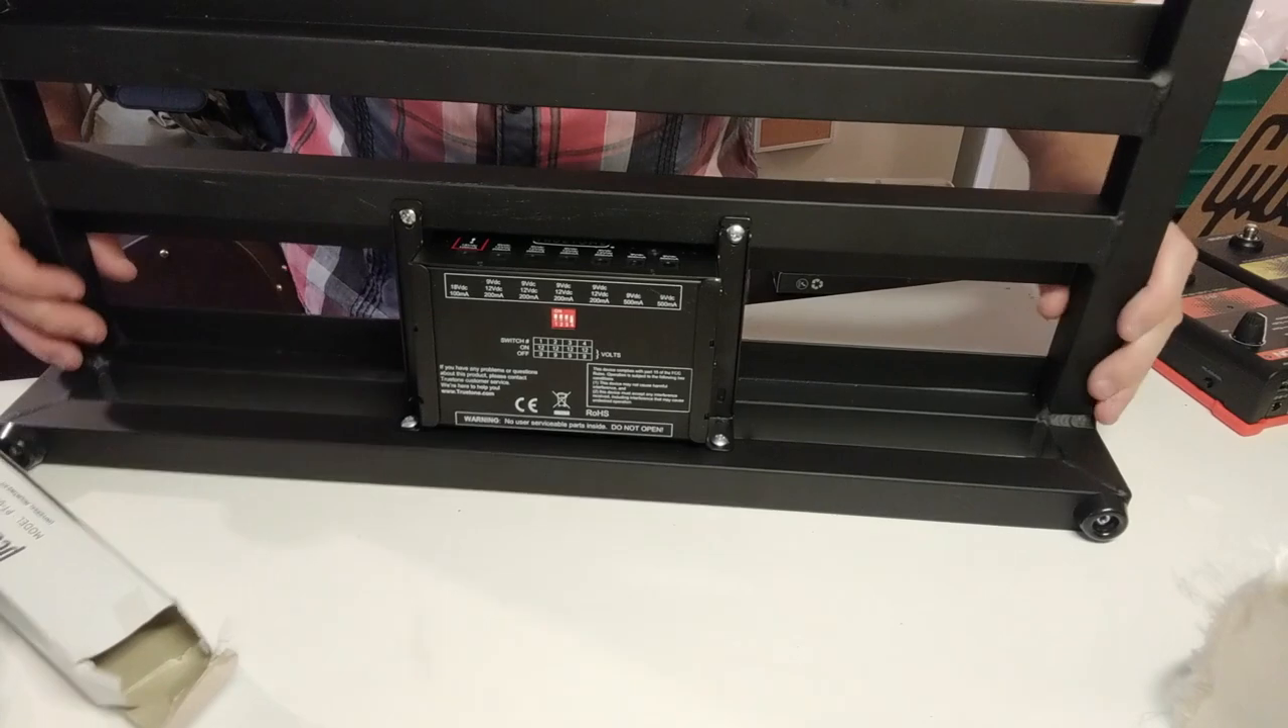Okay power supply has been installed.